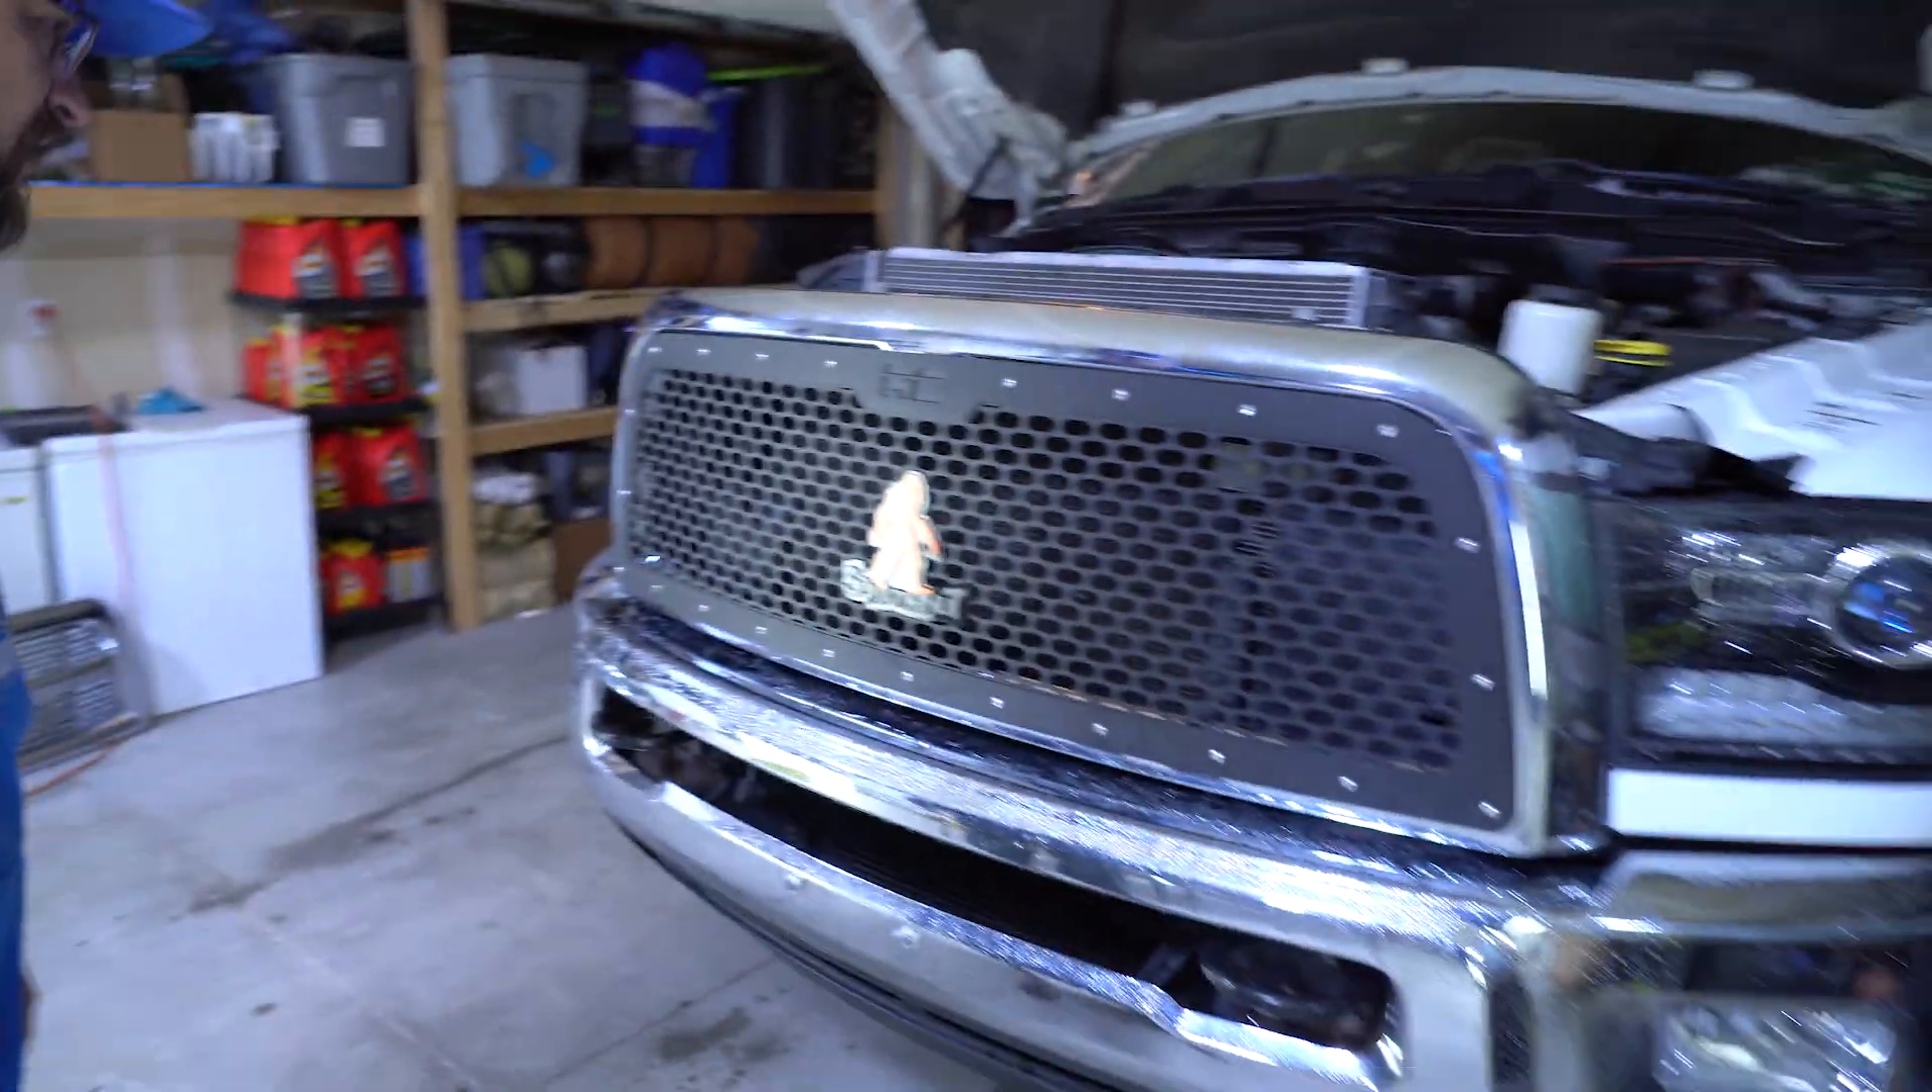And like that, the grill's installed. Done. All done.